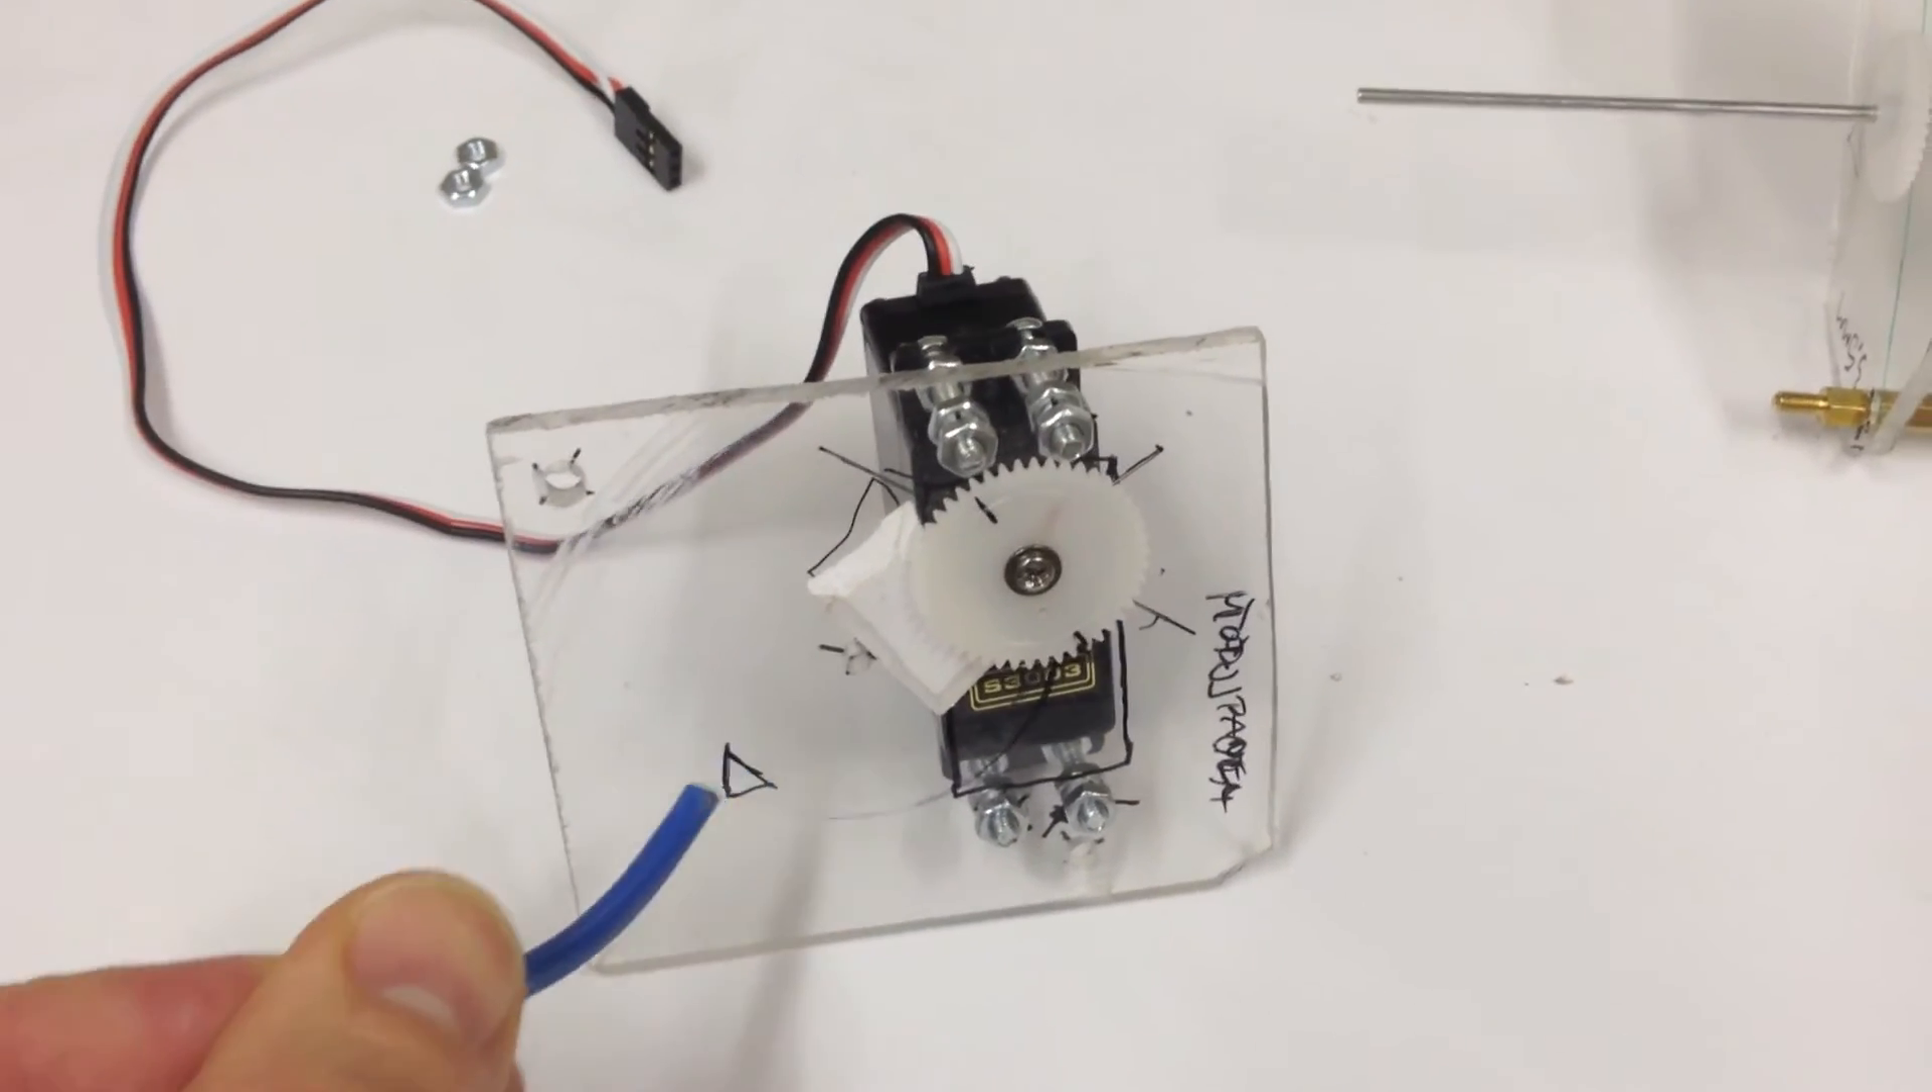Okay, so the servo here is now mounted onto this back piece of plexiglass.